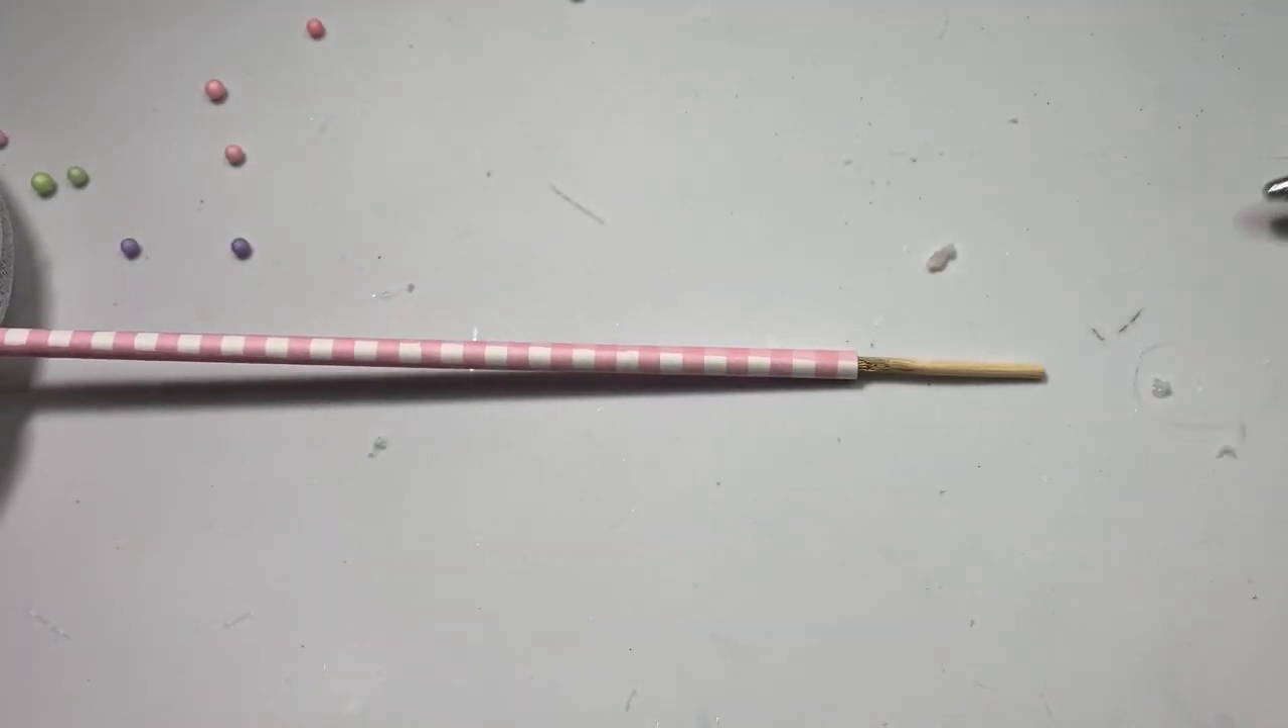And then you can see that I've got a little bit of extra space, a little bit of this skewer showing.